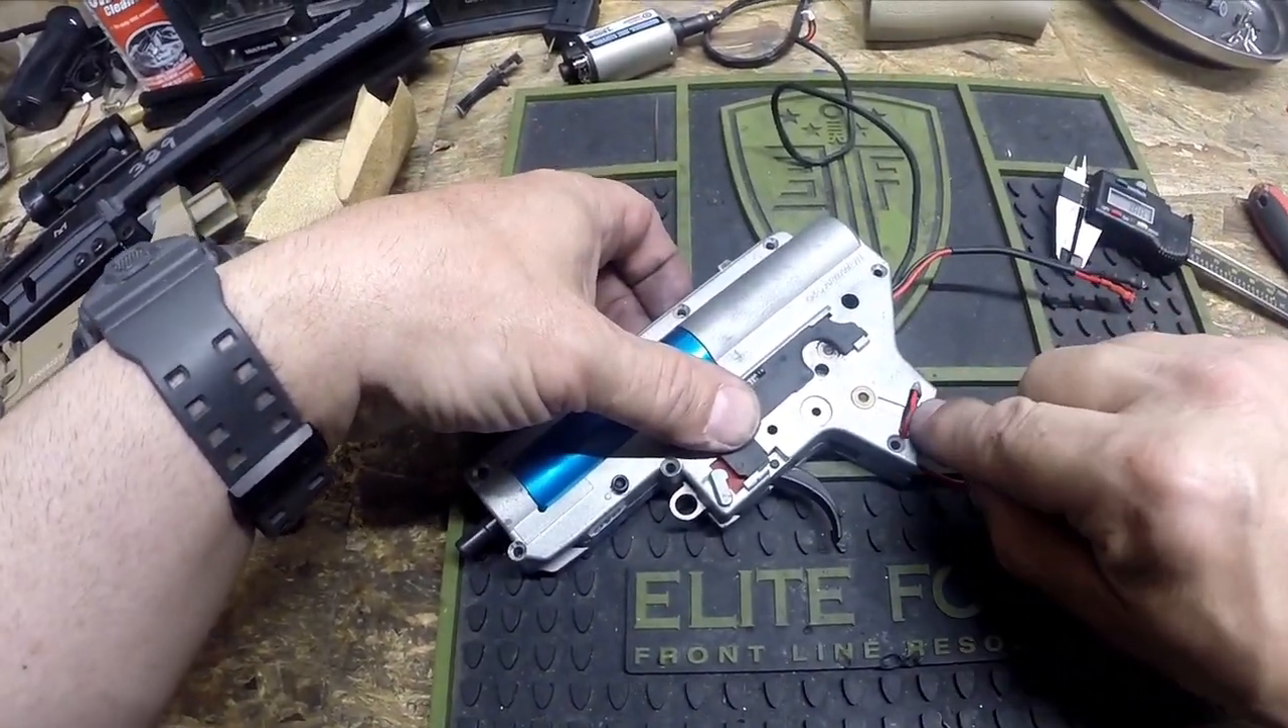You'll notice that the wires are now coming through the back of the gearbox here and we're just going to go ahead and drop our screws back in and start reassembling the uh outer portion of the gearbox.